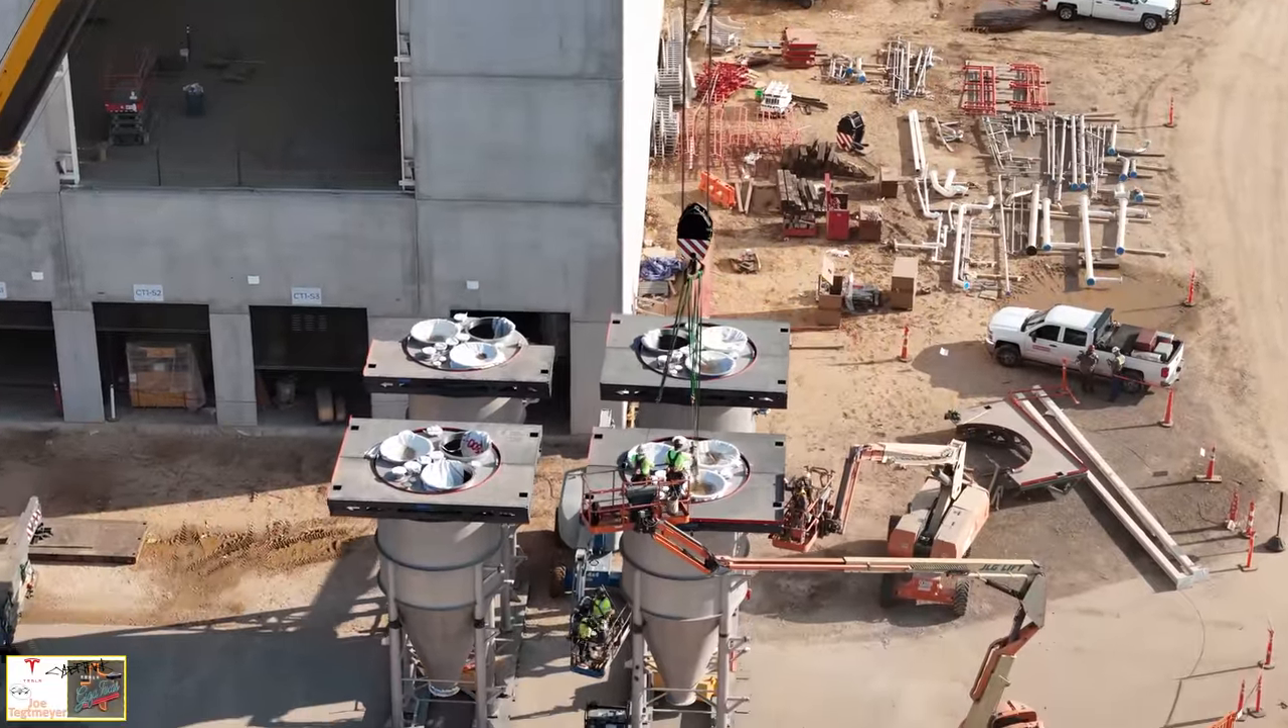We can tell that the top platforms around each of these hoppers or the cyclones, depending on what you would like to call them, have been installed or they're finishing up the installation of that.